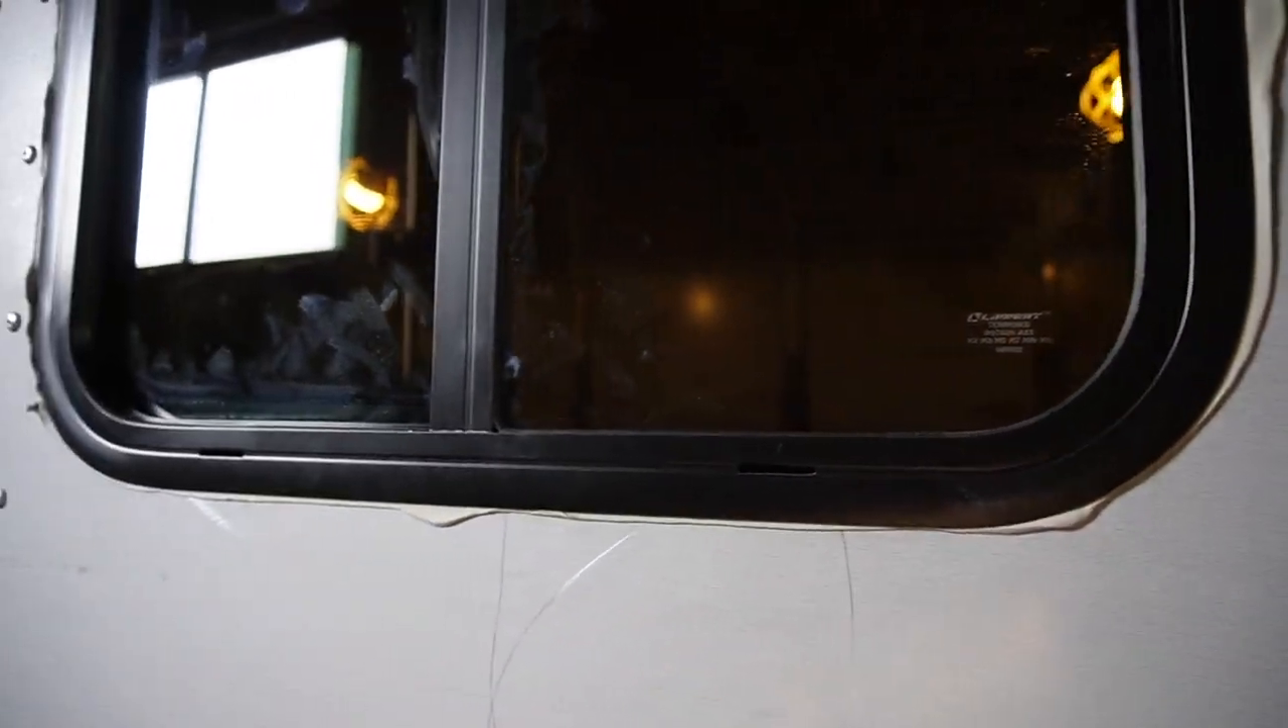And there is our first window installed.